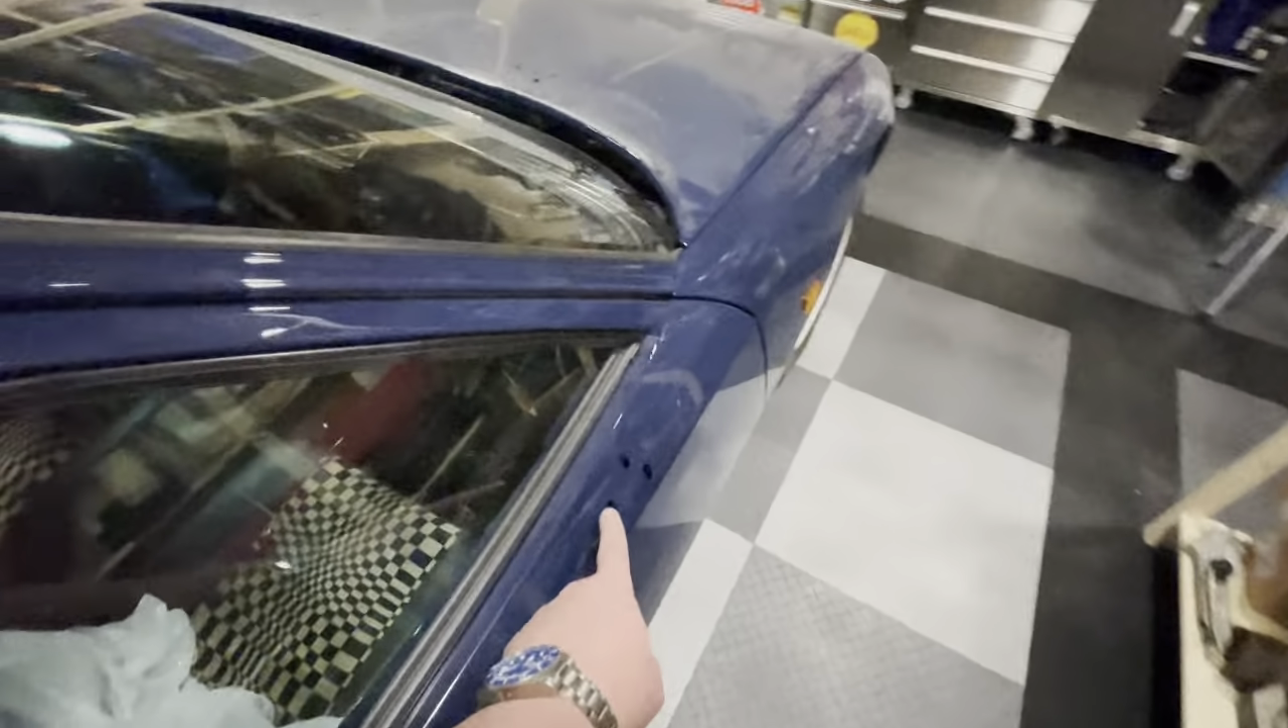So the only thing left is this gaping hole over here and these holes over here where the mirror goes.